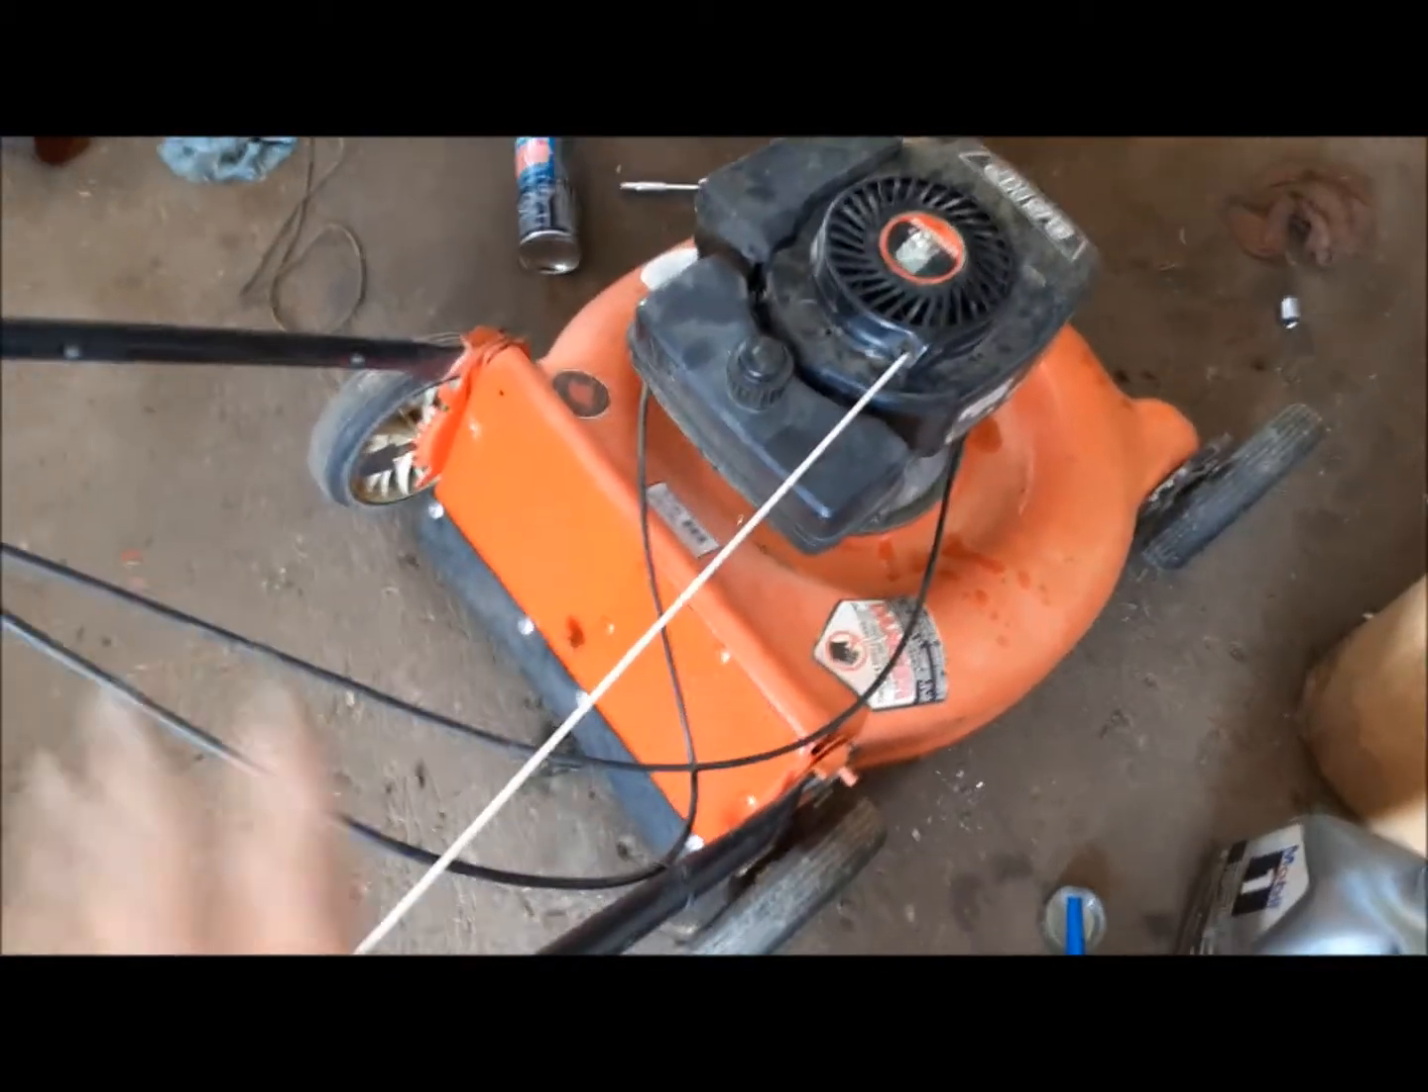Got the recoil repaired and reinstalled.